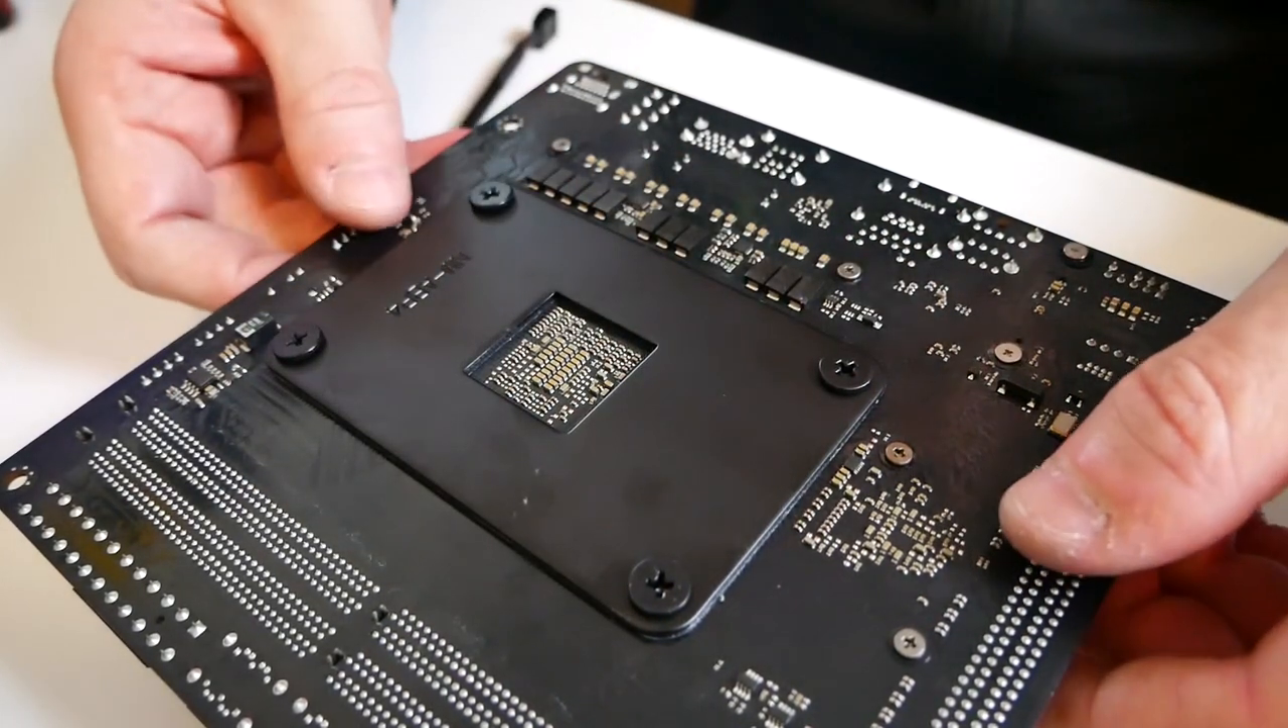And that's it. We're done. So that's all the screws done up.